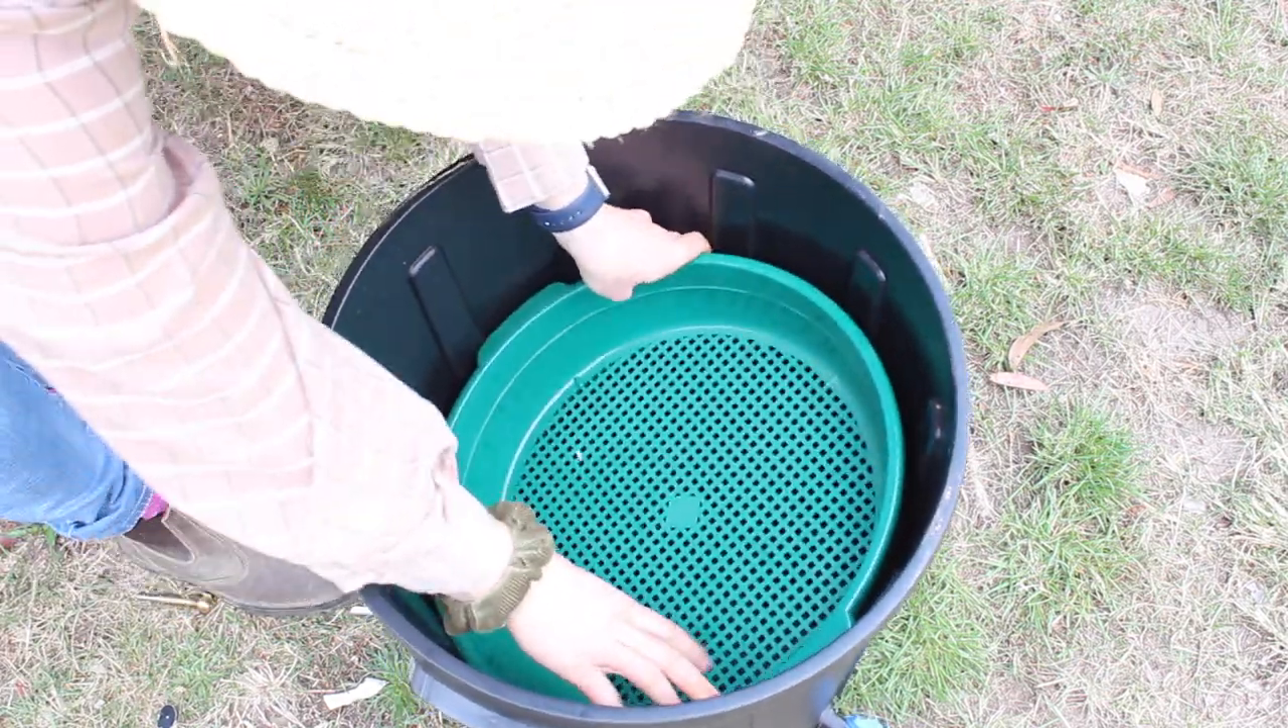The garden sieve that i already owned almost fit perfectly in the bottom of my rubbish bin it actually sits just above the very bottom.